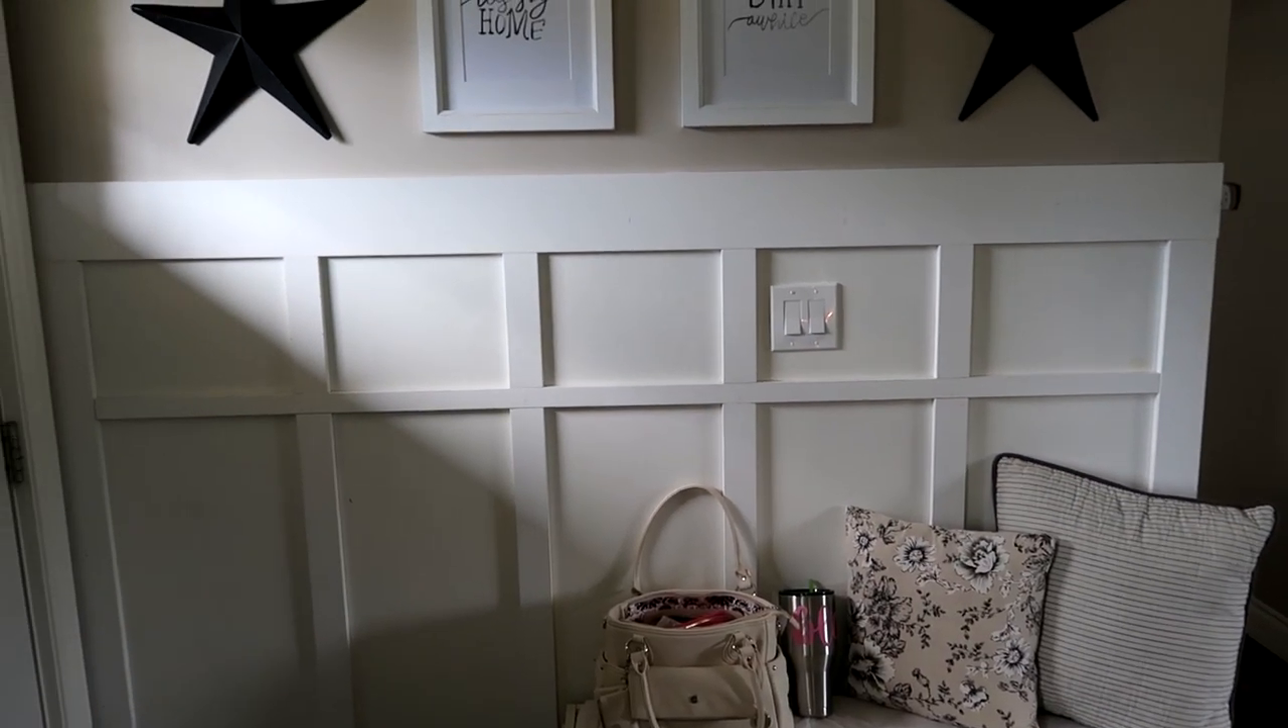And we still need to hang the hooks for our board and batten.